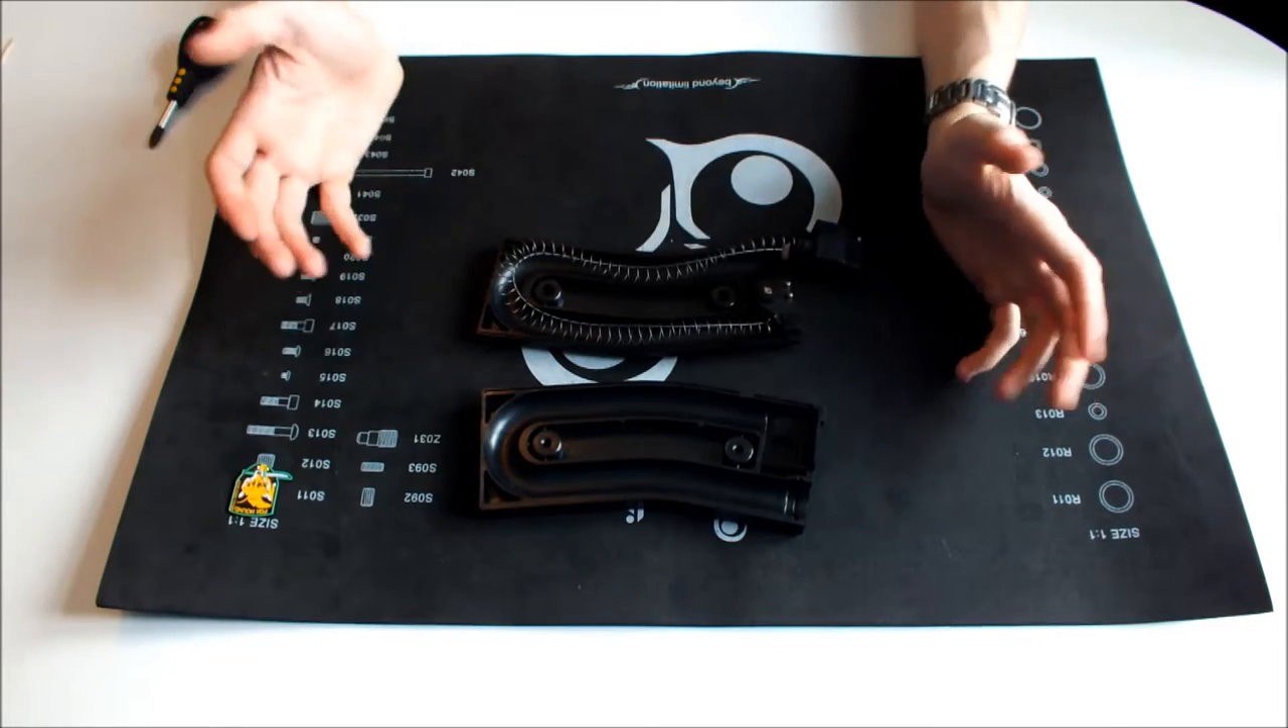As you can see obviously you've got the spring running through the track there.